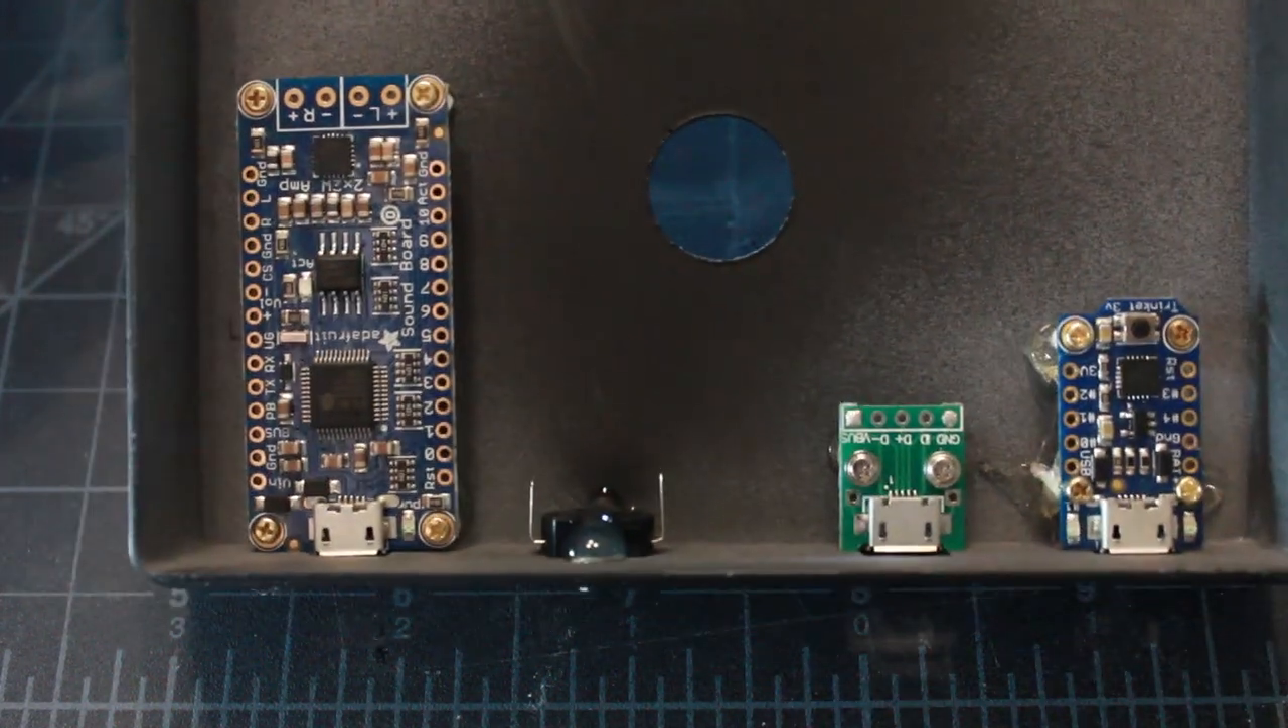And hold it down until it dries in place. And I've got all three of my boards and my power button all glued into position.